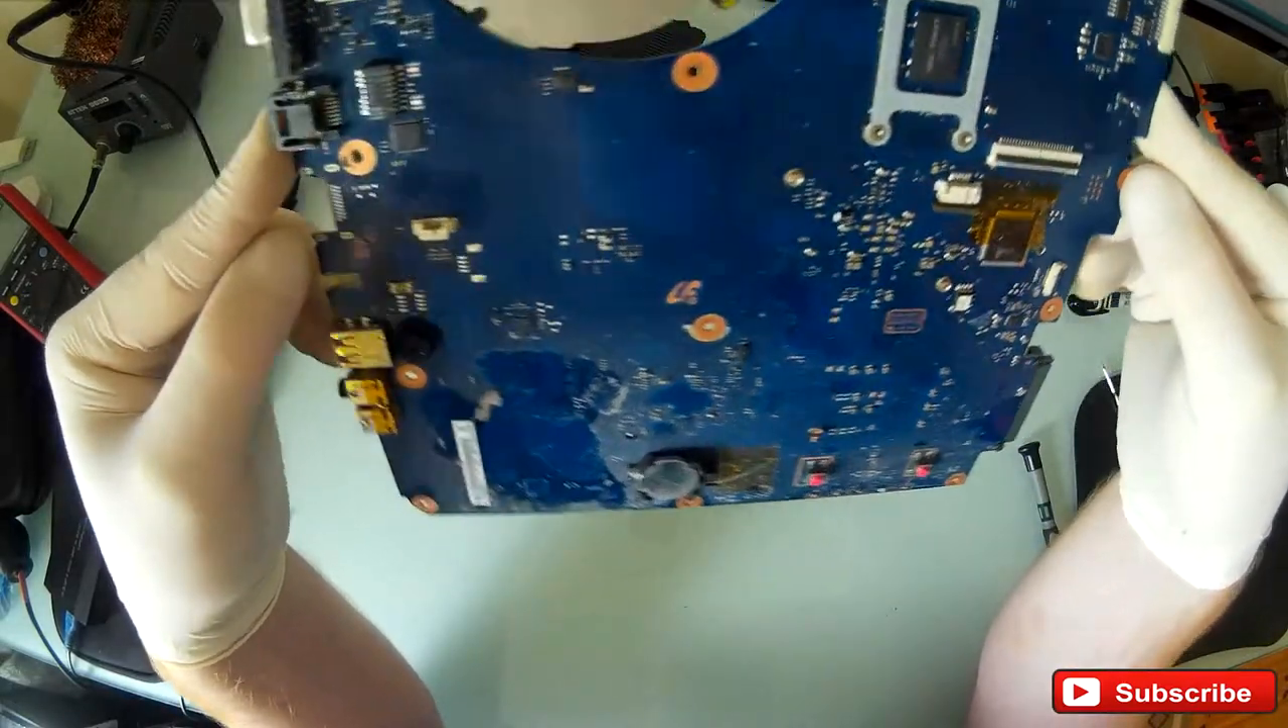So that's the motherboard taken out.